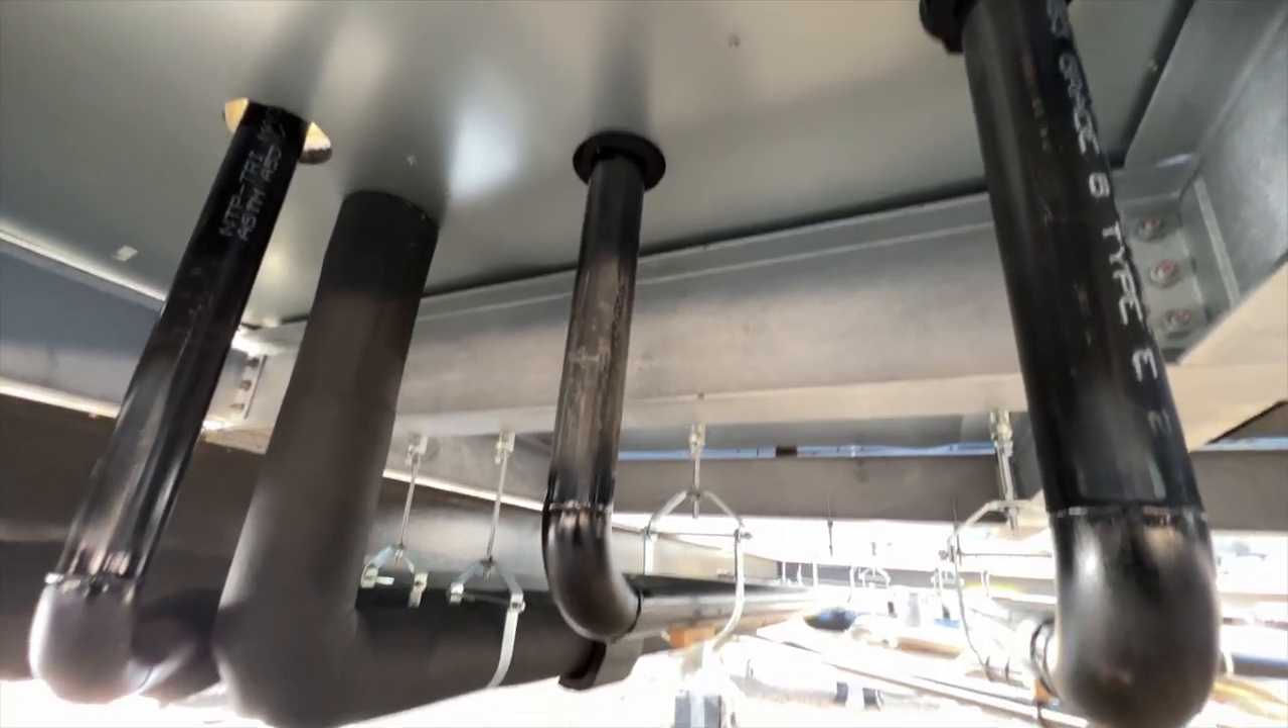I finished running the pipe down below the cabinets.